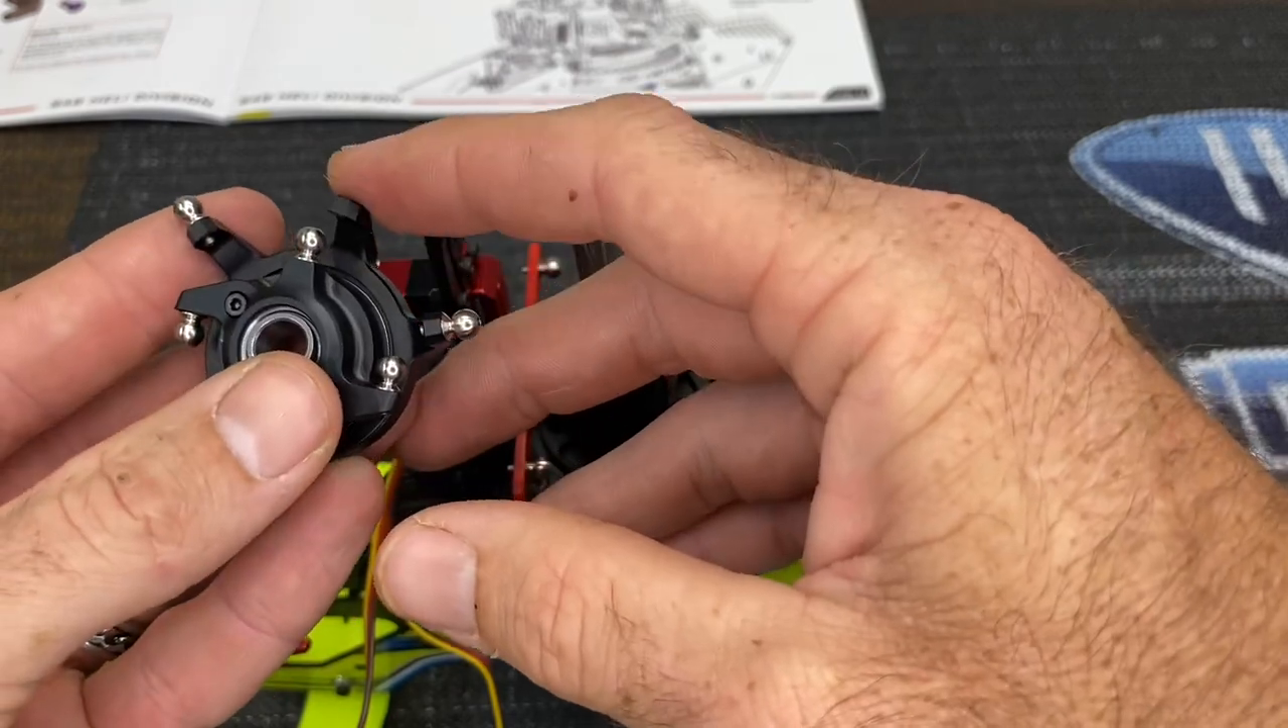Okay i went ahead and put the balls on the actual swash plate.